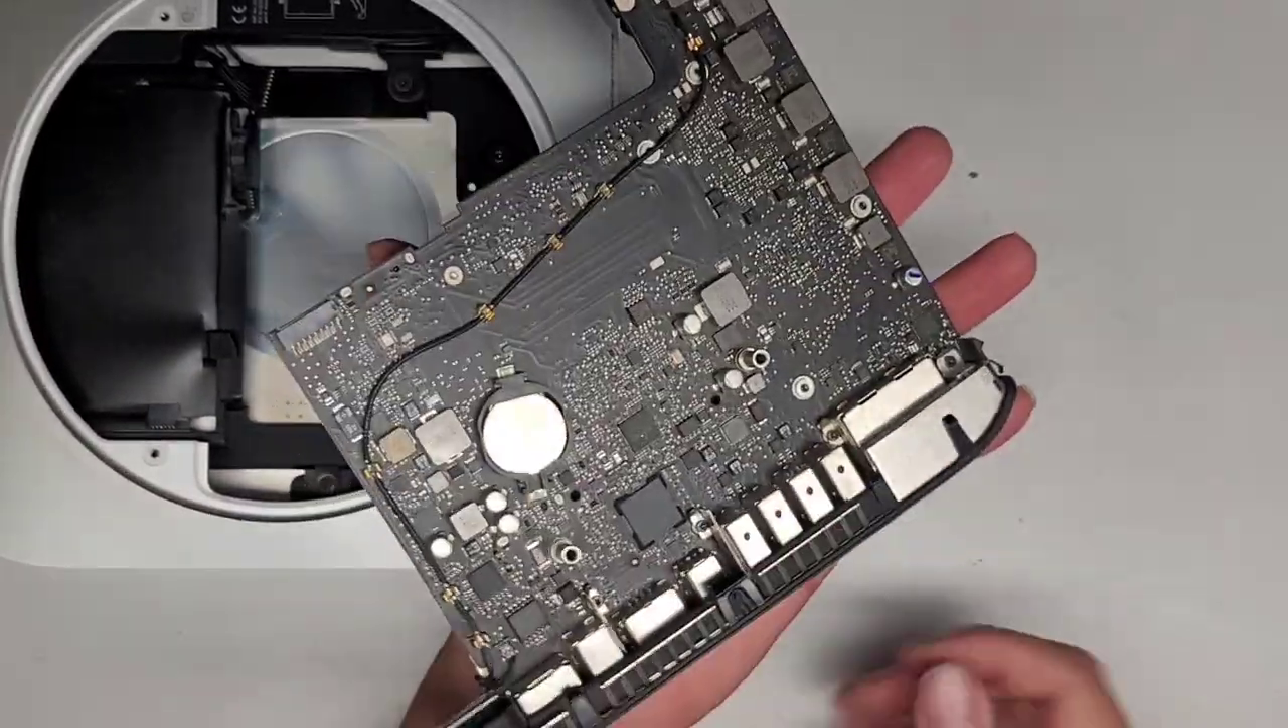So we got the motherboard, everything out.